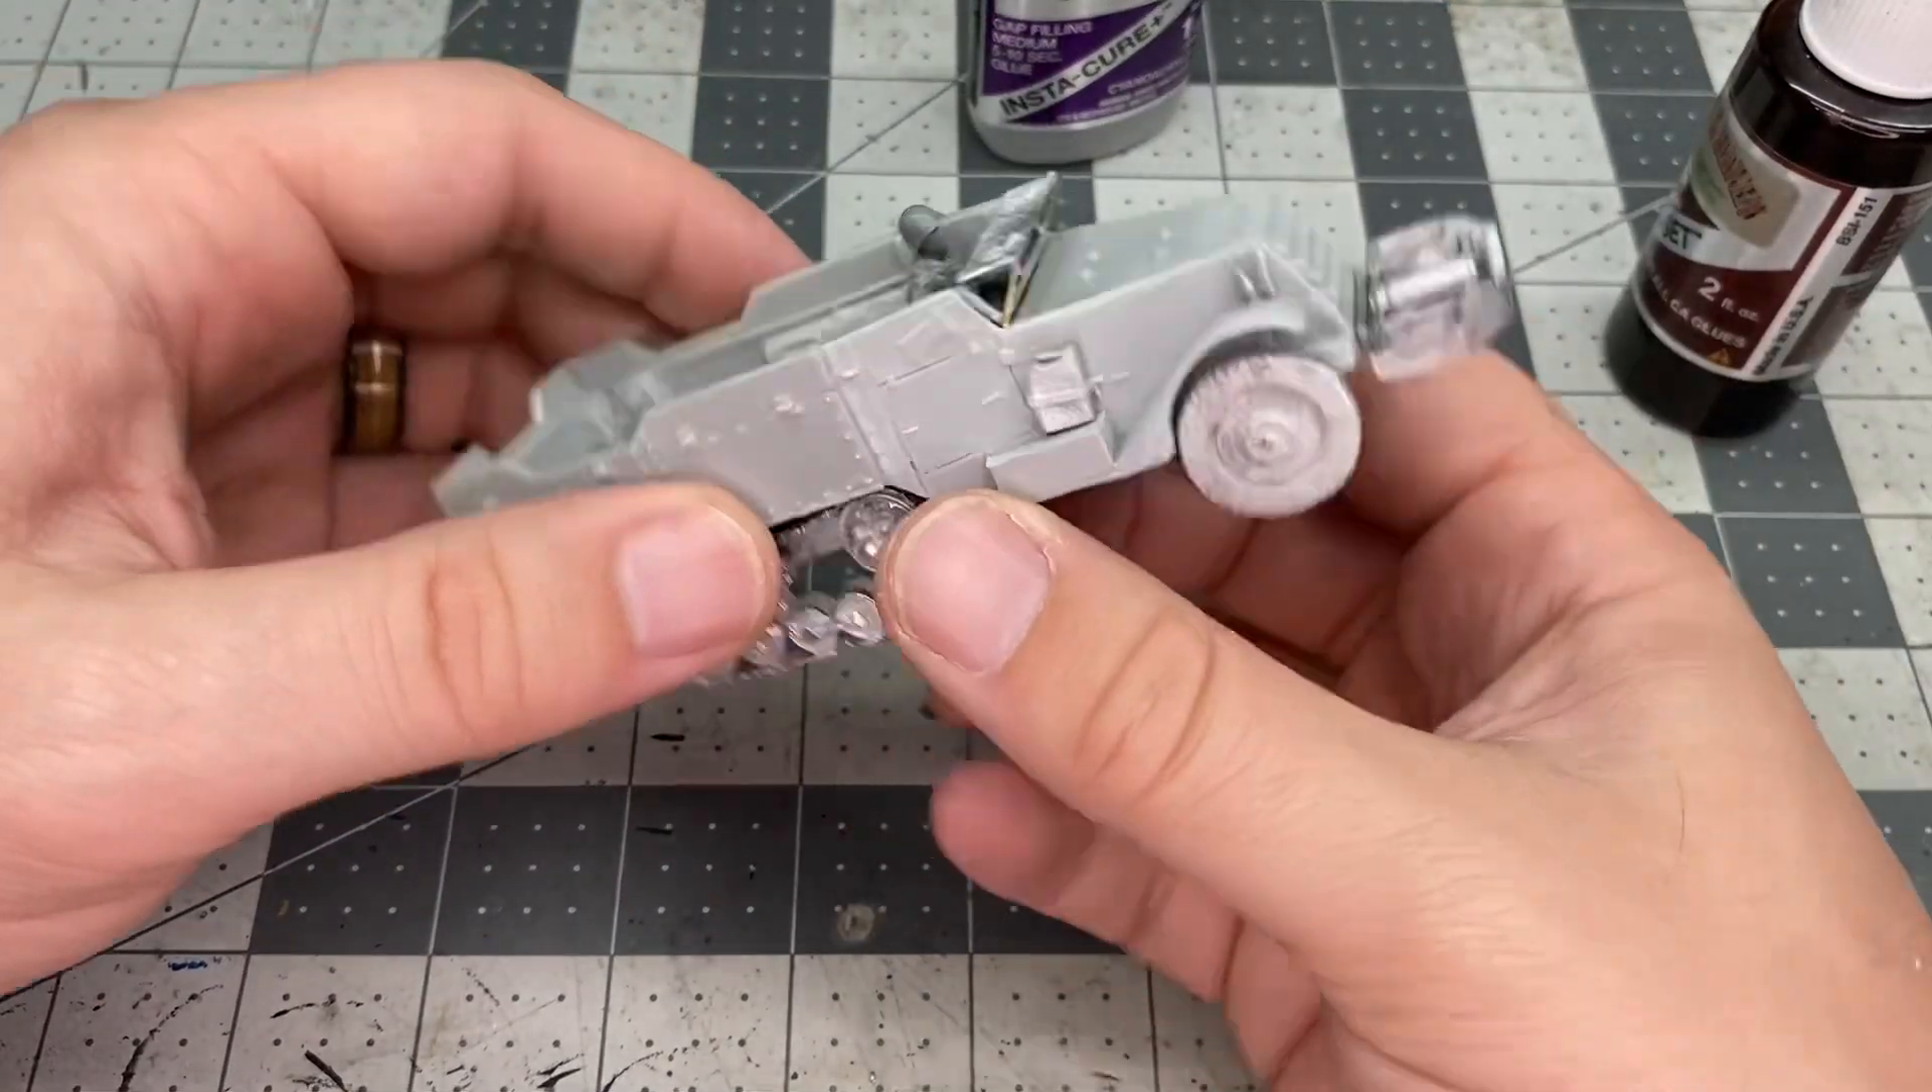So, there's the main hull all assembled.